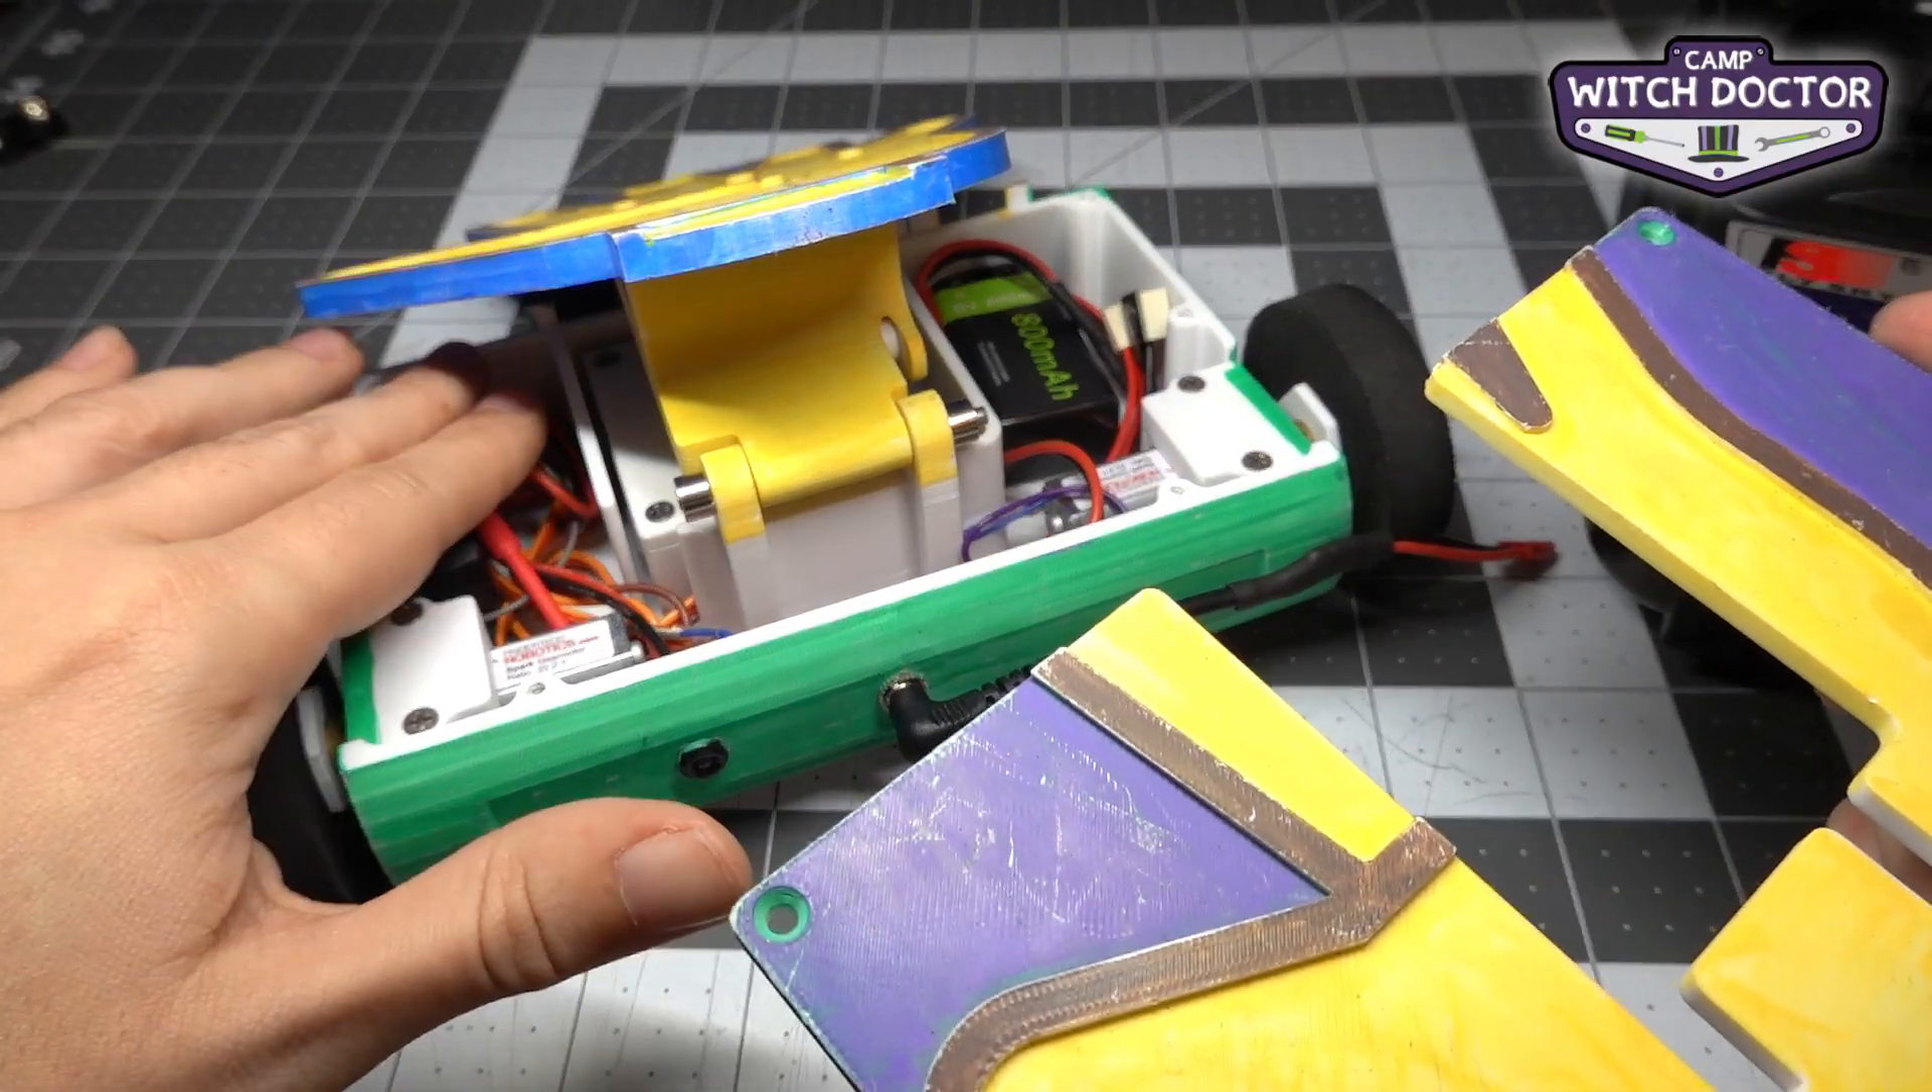And the last step to finish this robot is to put a top plate on.